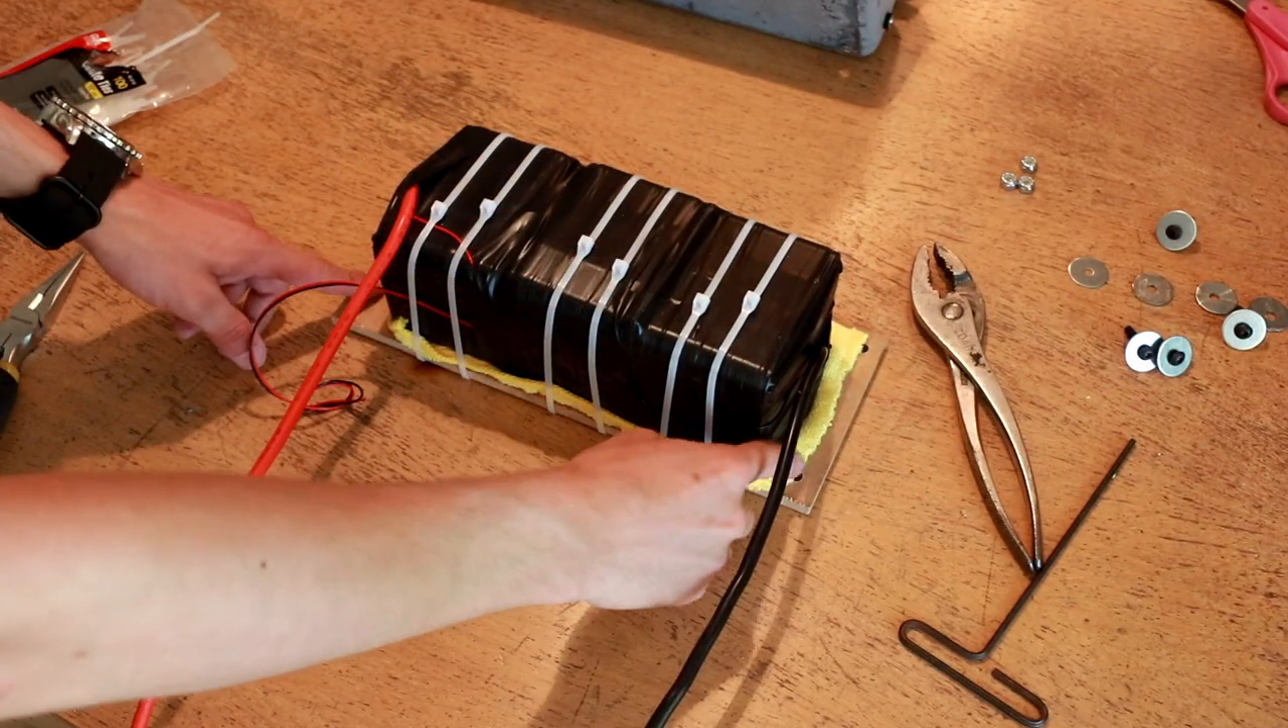So now, as you can see, I've fully secured the battery pack to the masonite board.